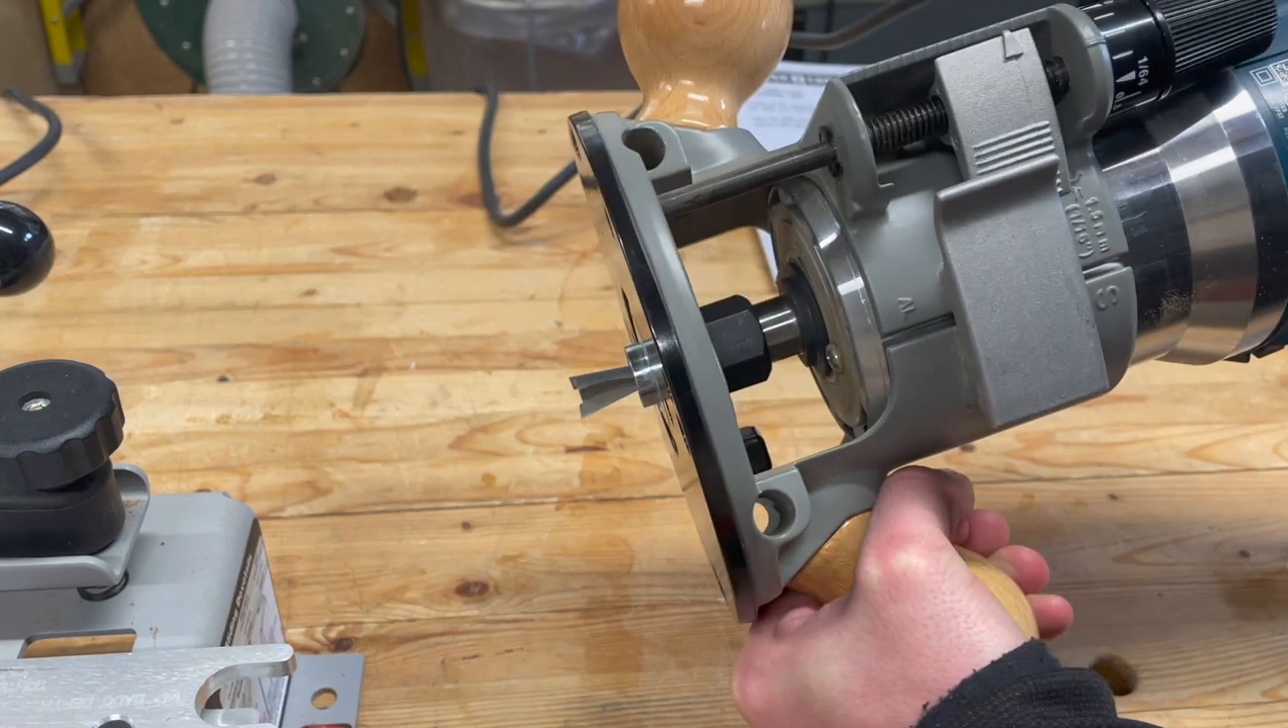So now we have our bit set.